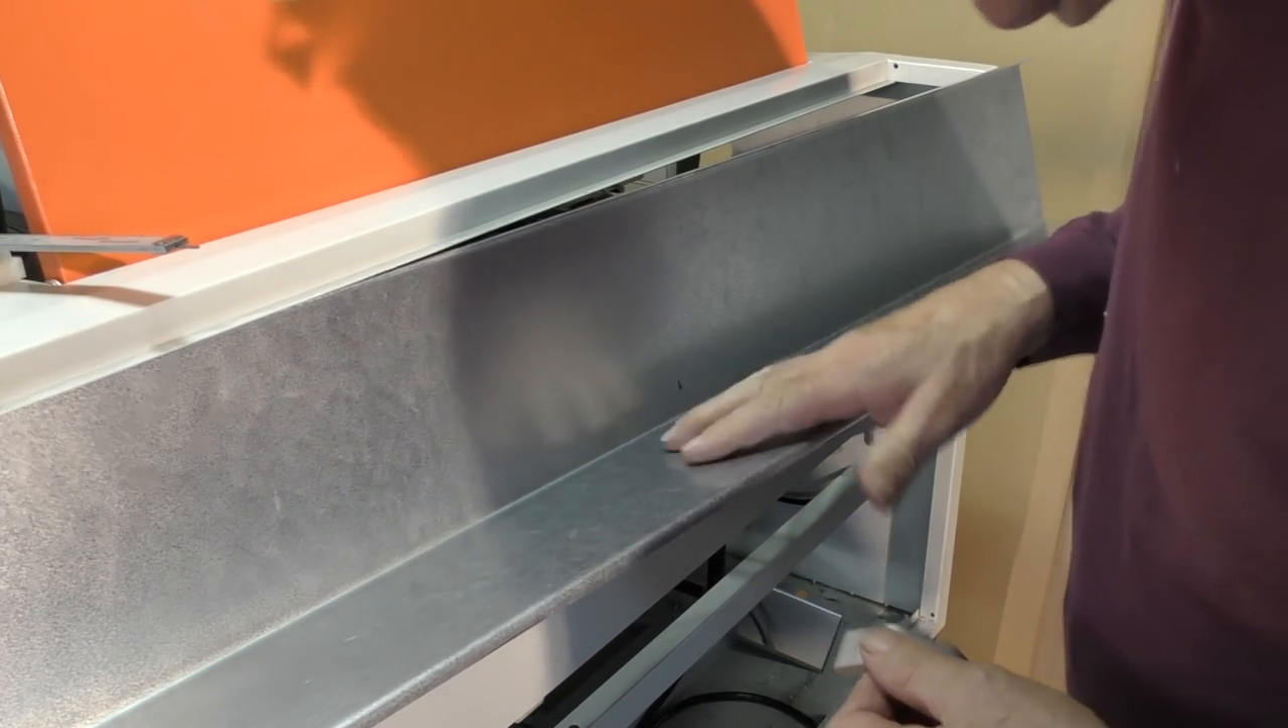Here's the uh the tube mount tray at the back of the machine which i've just laid in here at the moment.